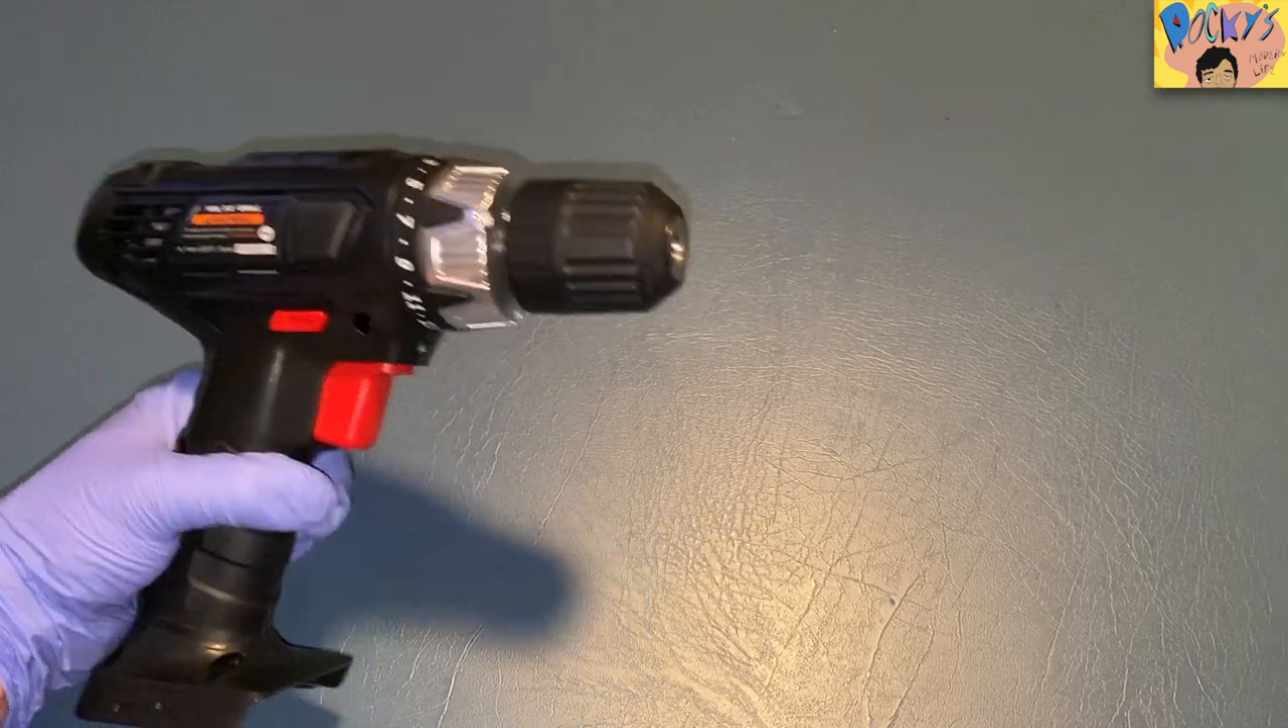I took the battery off and I just want you to get a good look at it before we take it apart.